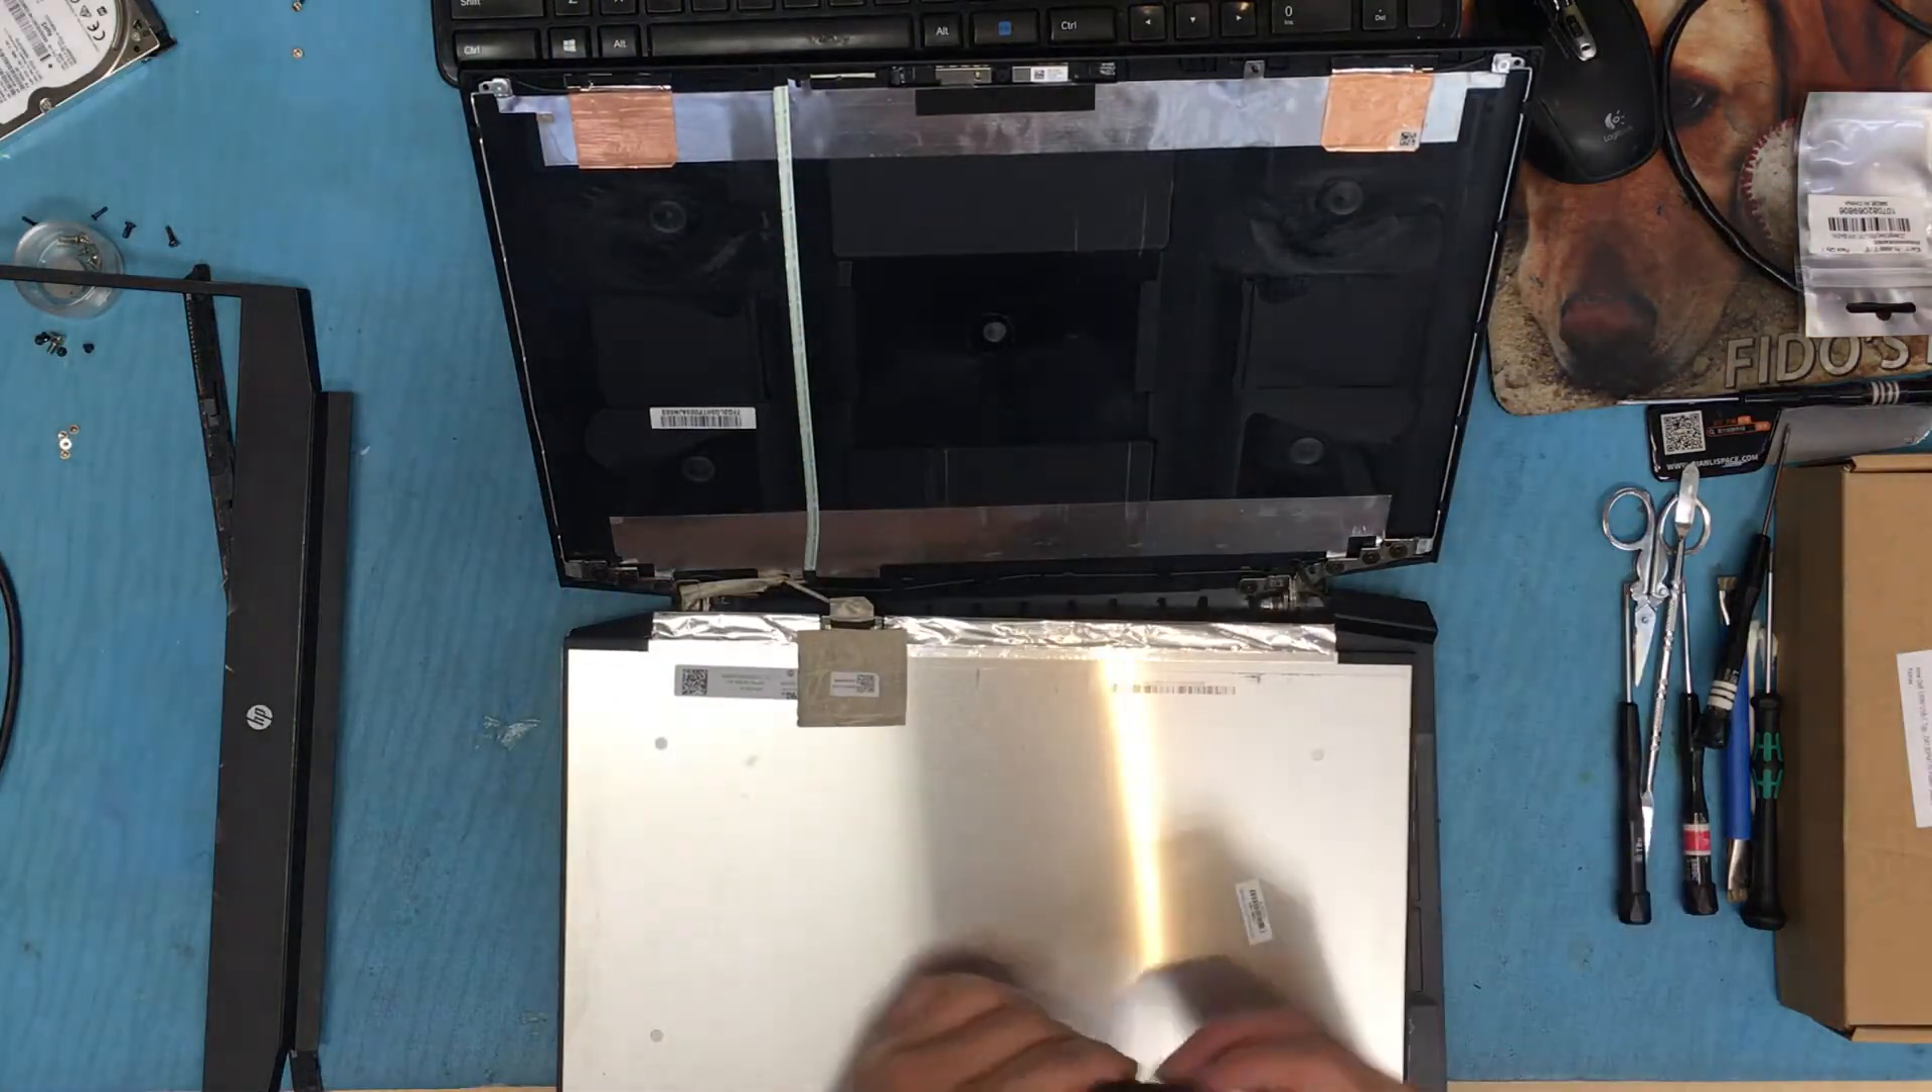The LCD will come out anyway it's been removed already.